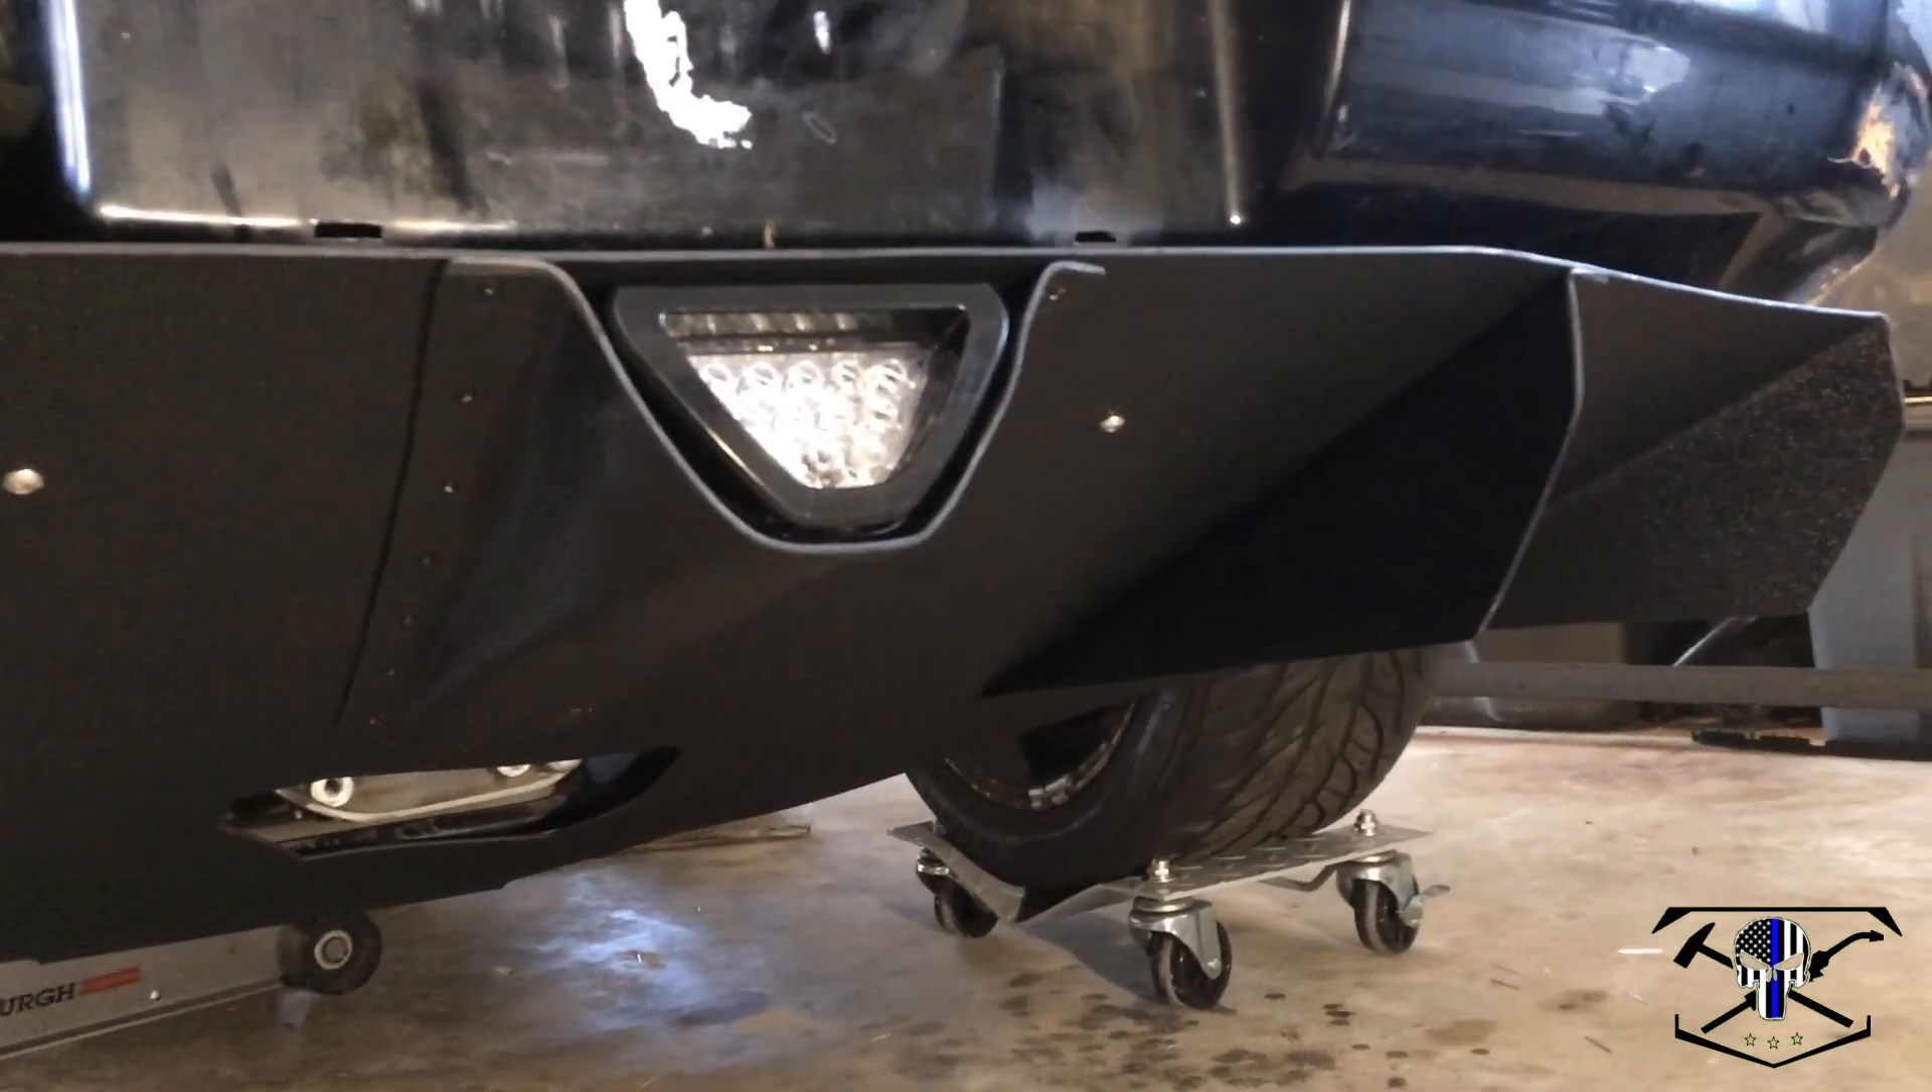I've got the reverse light also riveted in there.